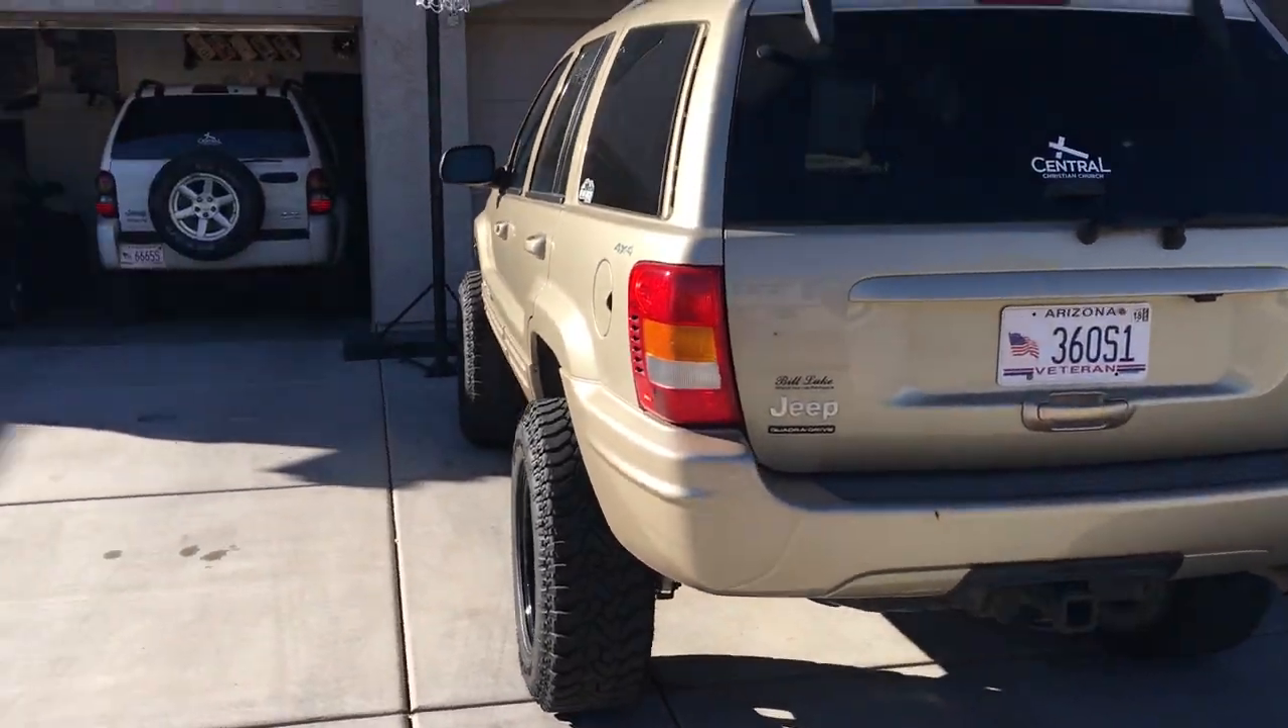As you can see here you can see how that the offset on those wheels stick out a little bit.